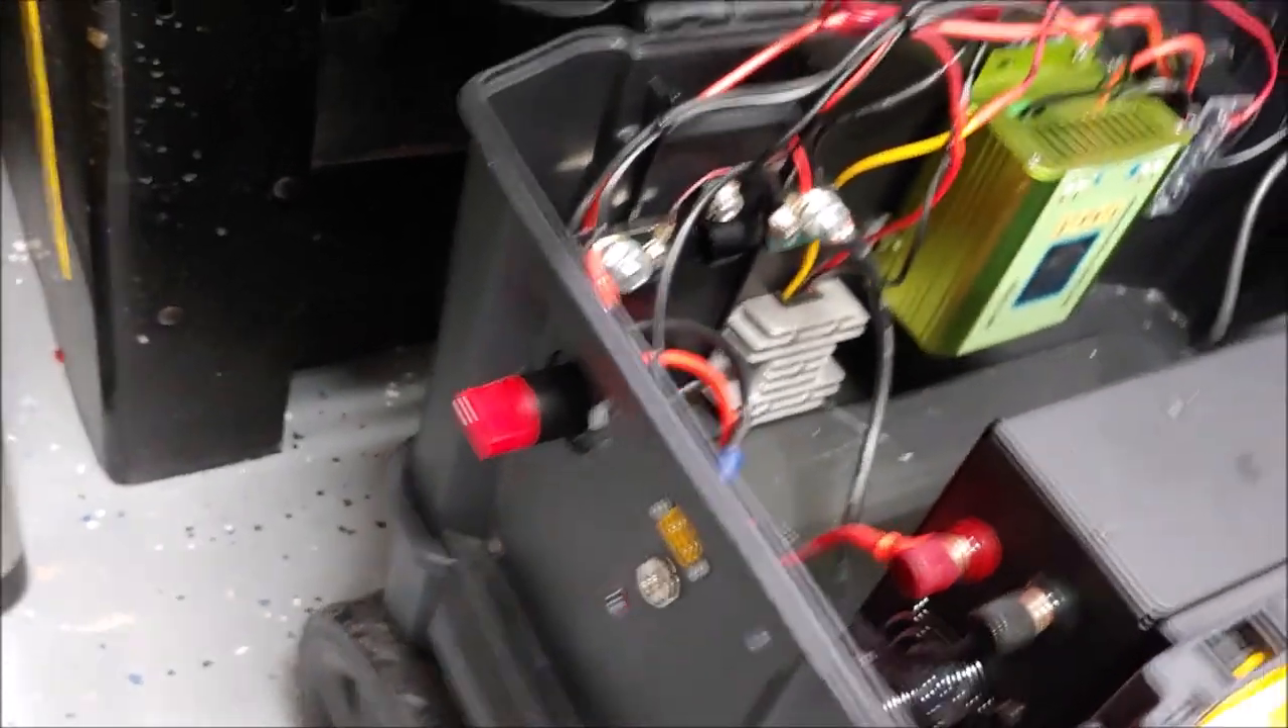Okay, the new battery cutoff switch is installed. It fits okay in the old hole.